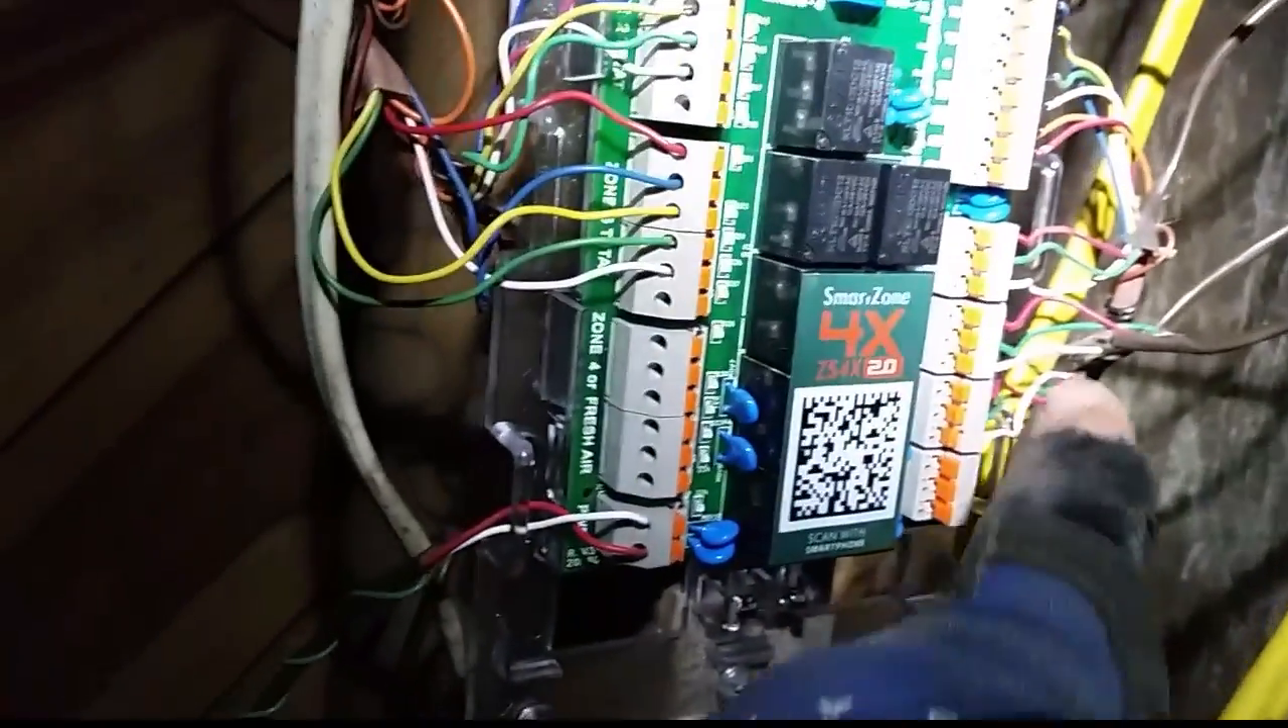Alright guys we have our zone board all wired up.